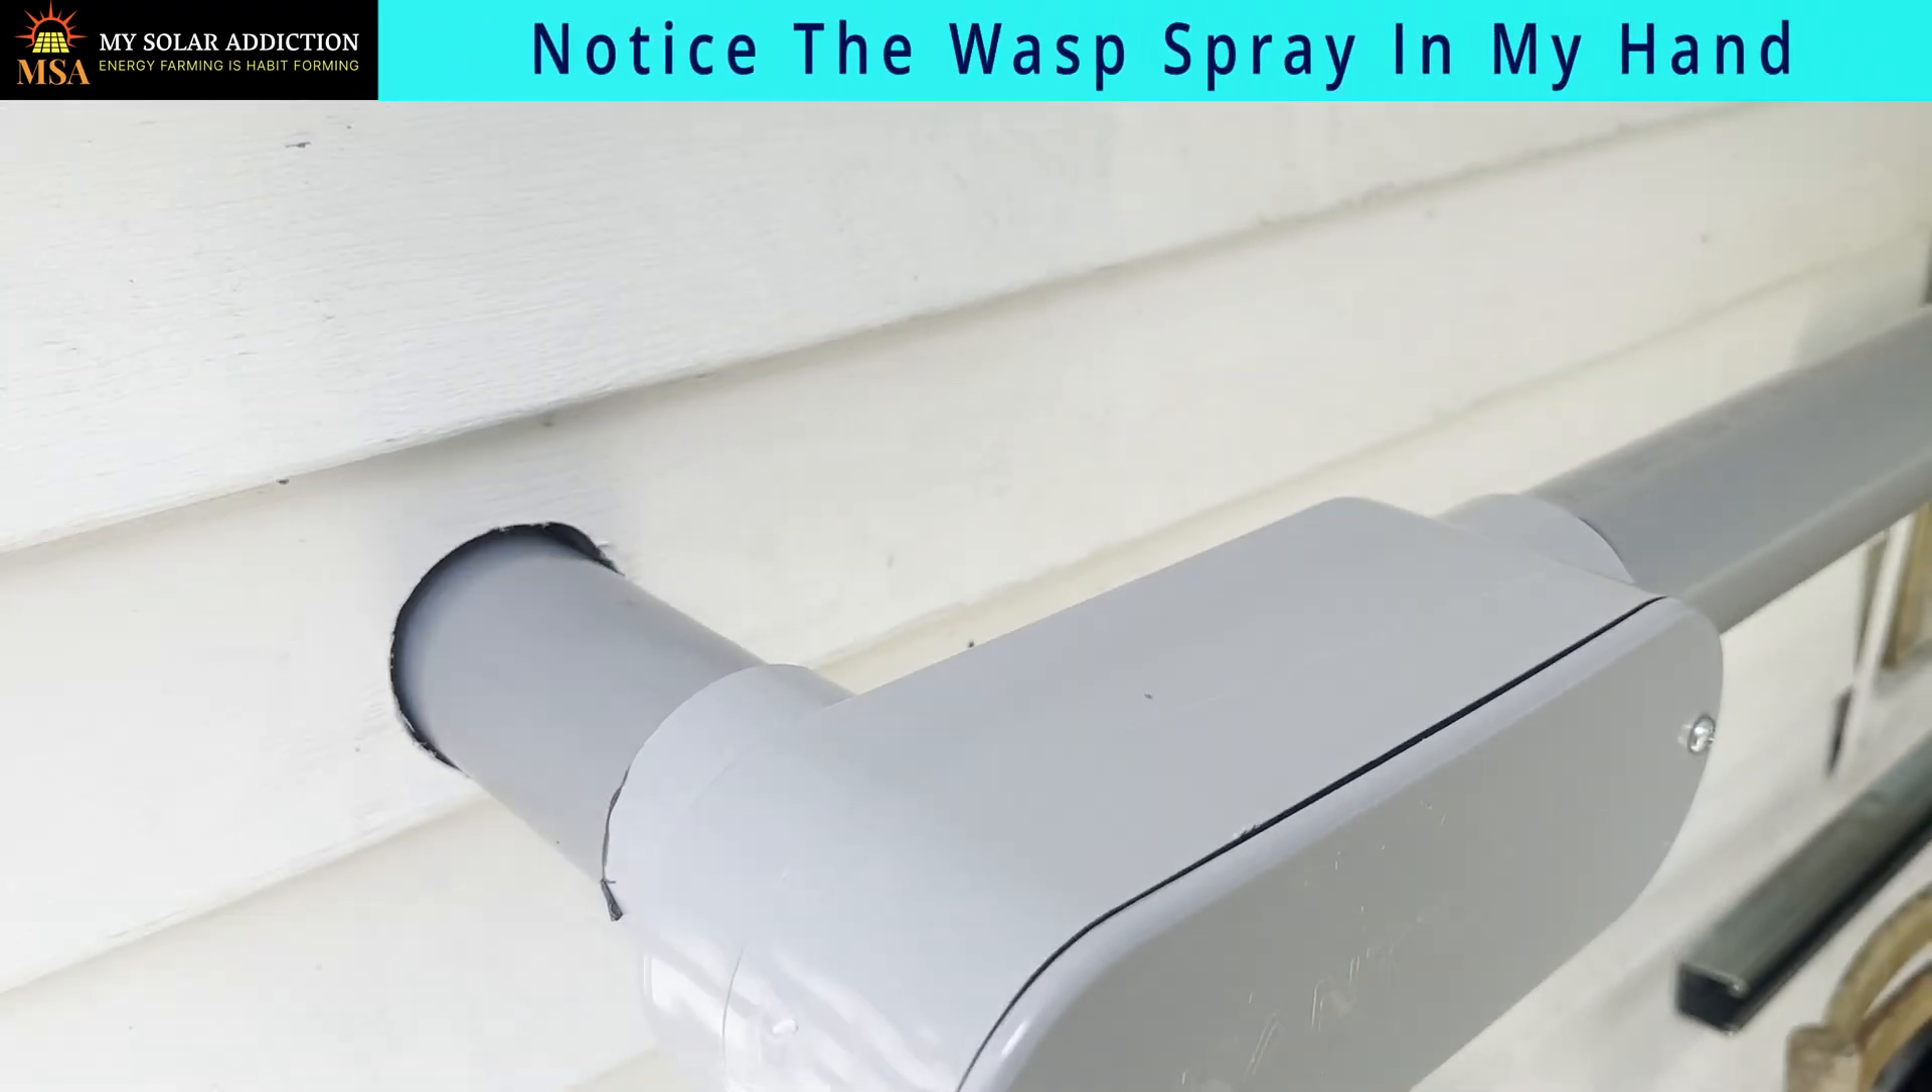Now I got to seal in around here because the wasp will be trying to get in through there.